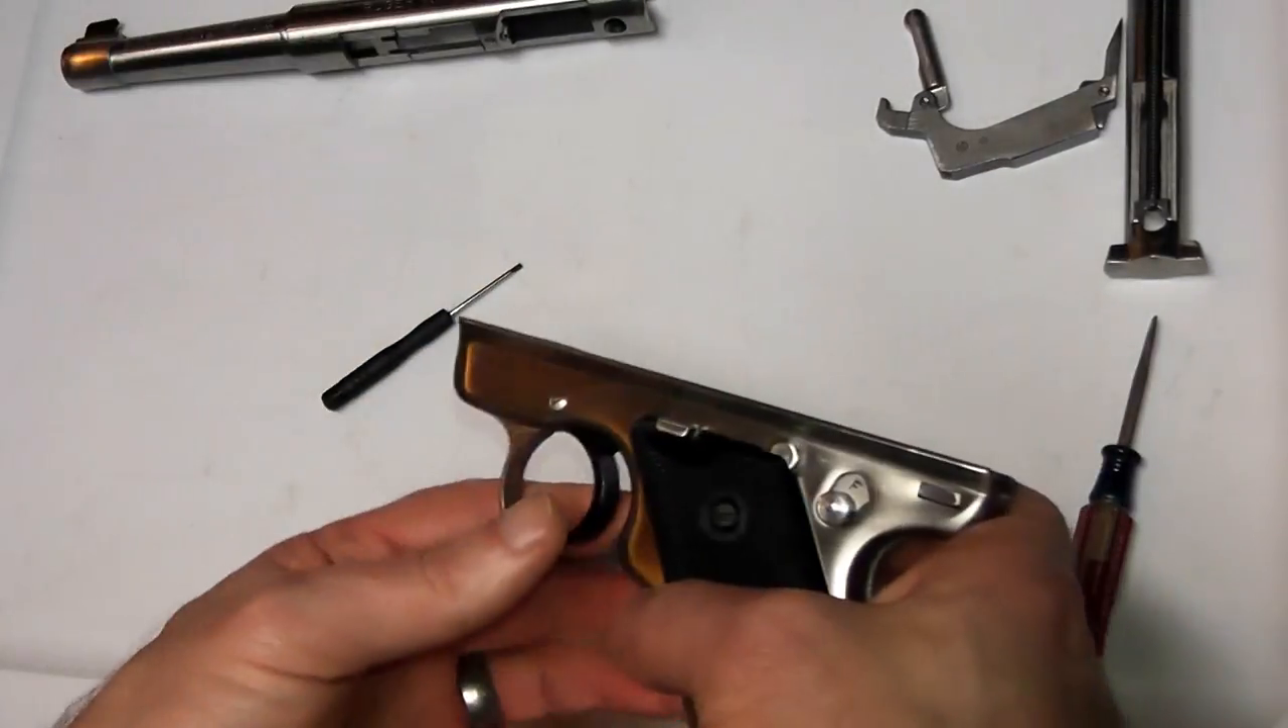So we got this barrel receiver assembly disconnected, so we lay that aside.